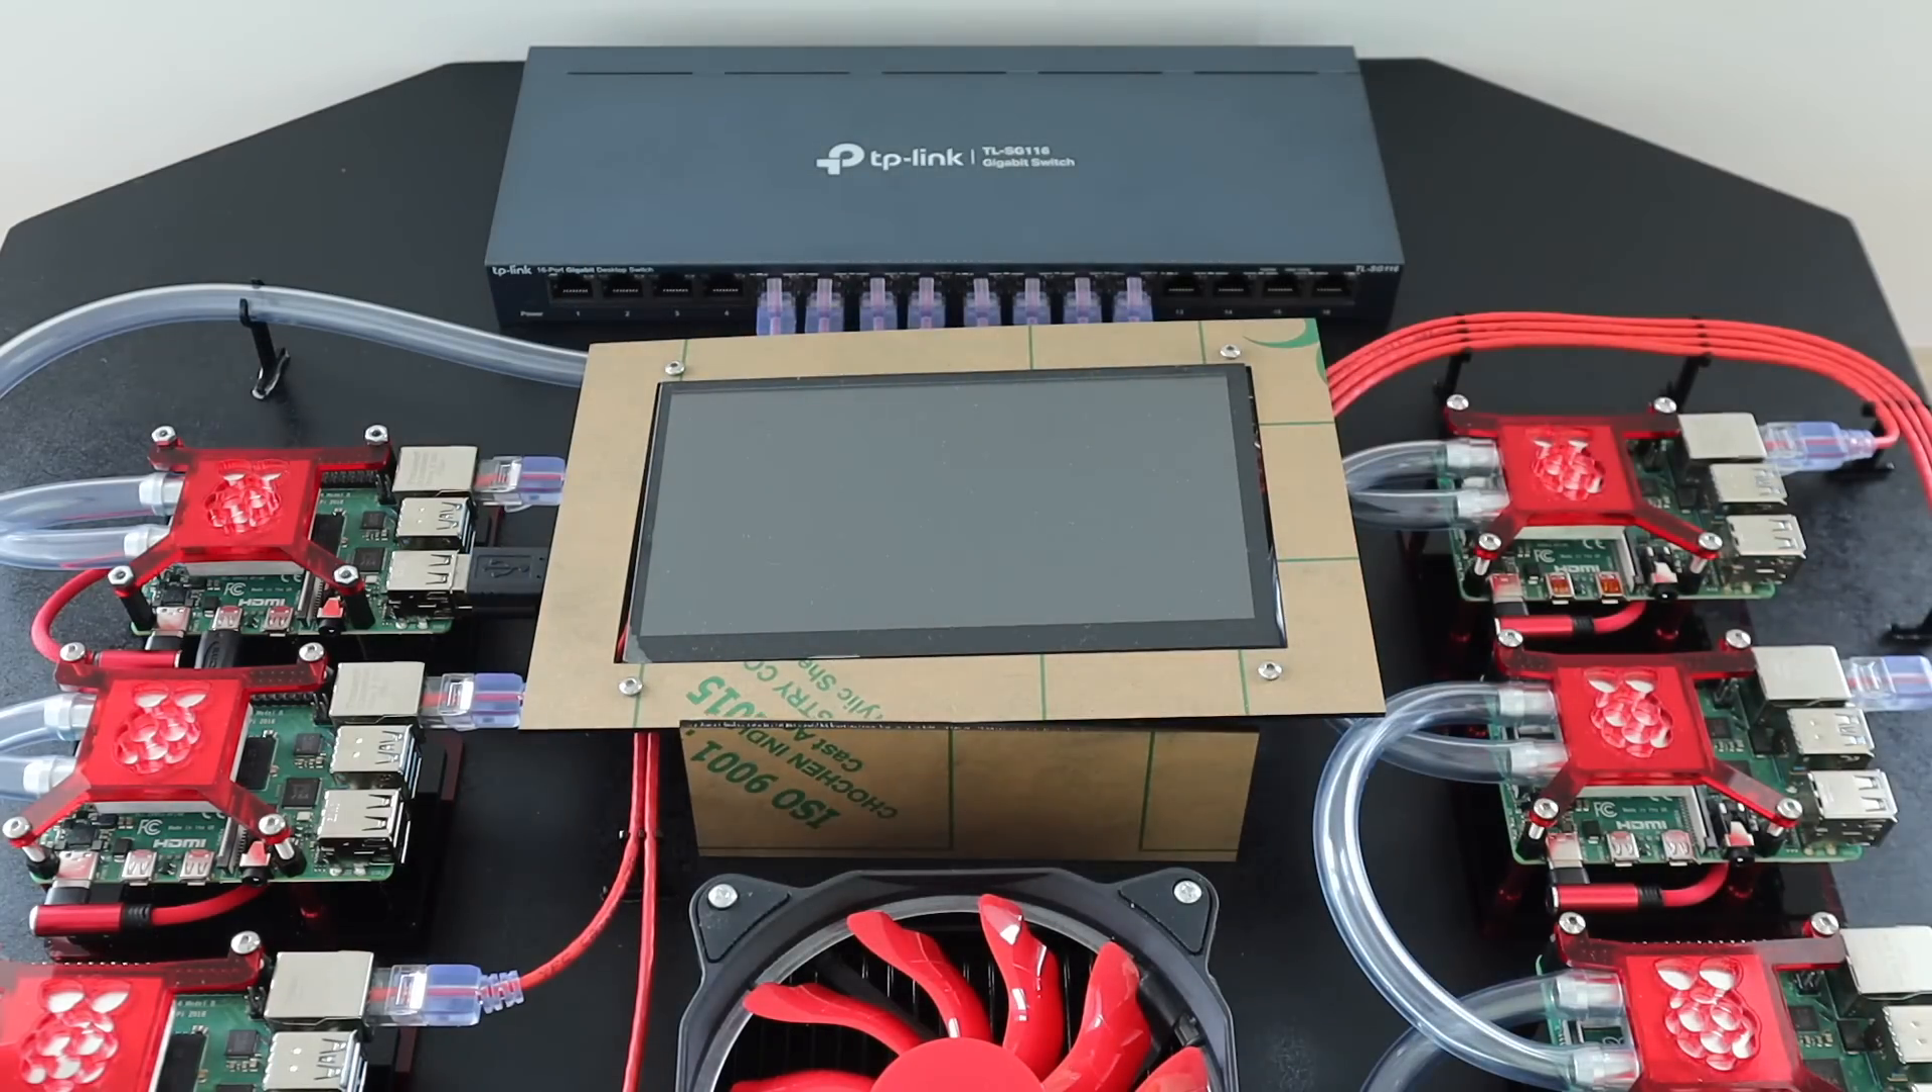The last thing to add was the display, which I mounted onto an acrylic face panel with some acrylic side supports to hold it.